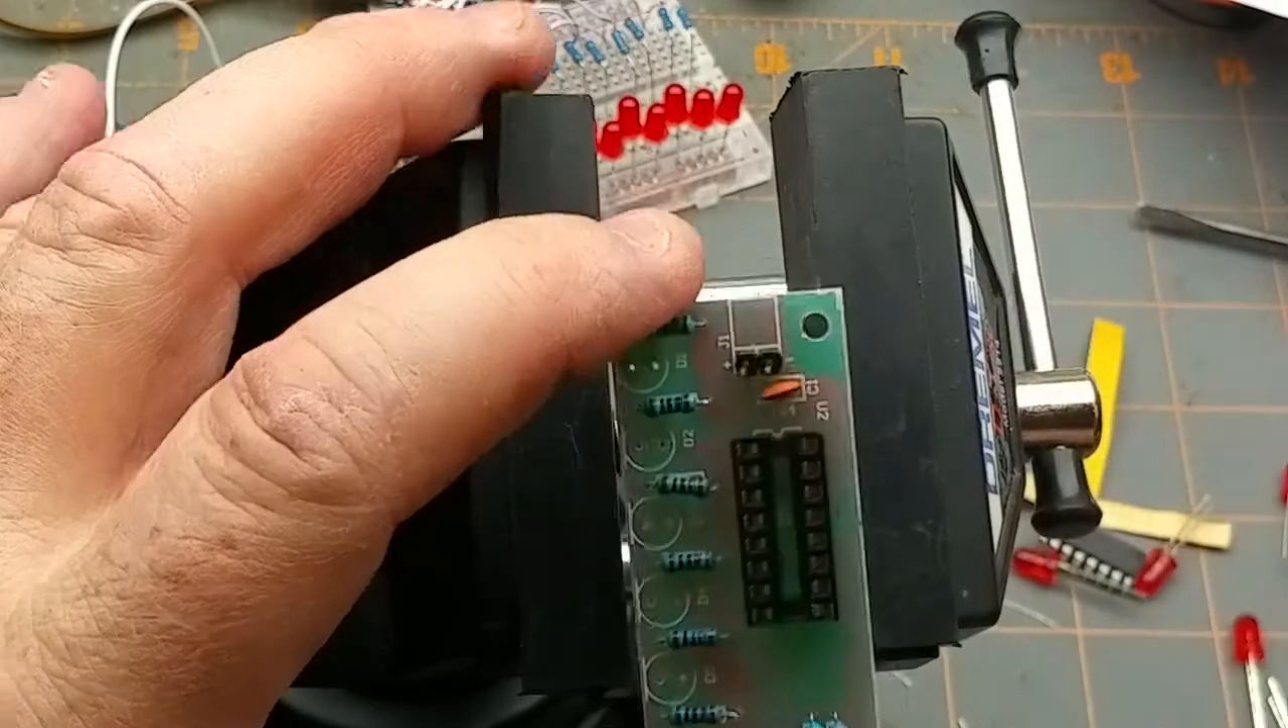All that's left is the leds to solder in.